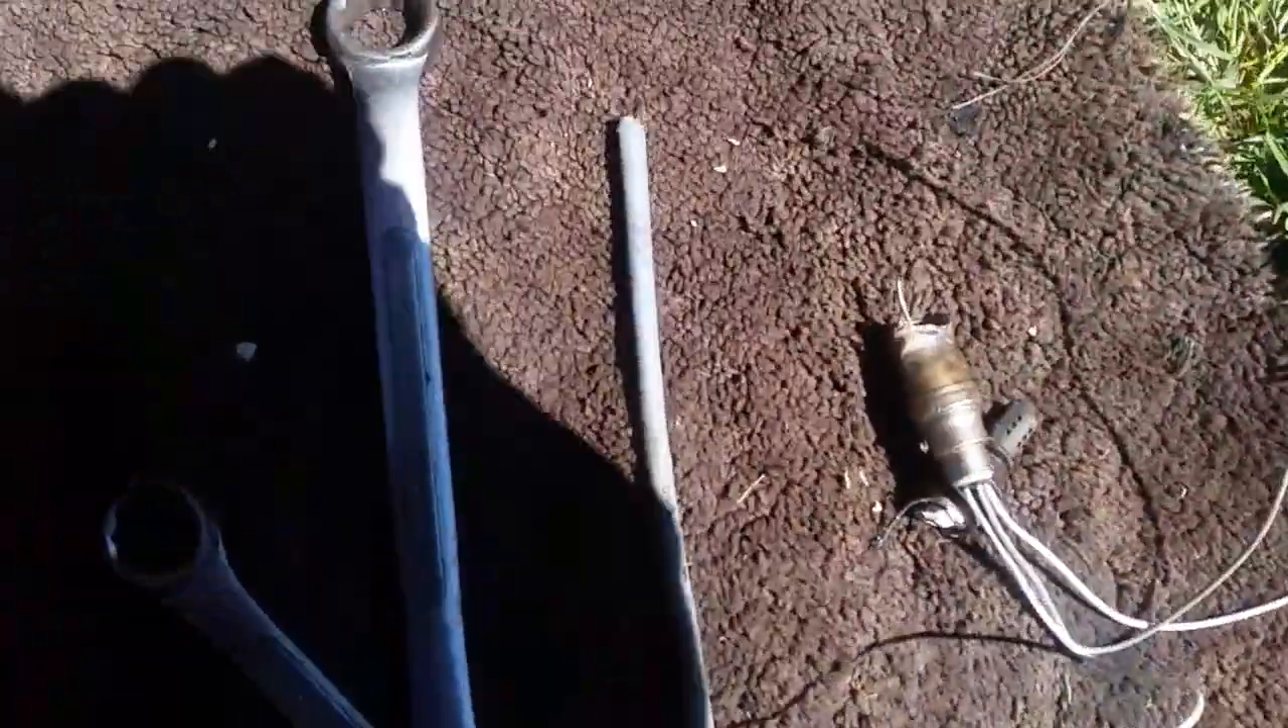All right, so we finally got the O2 sensor off.